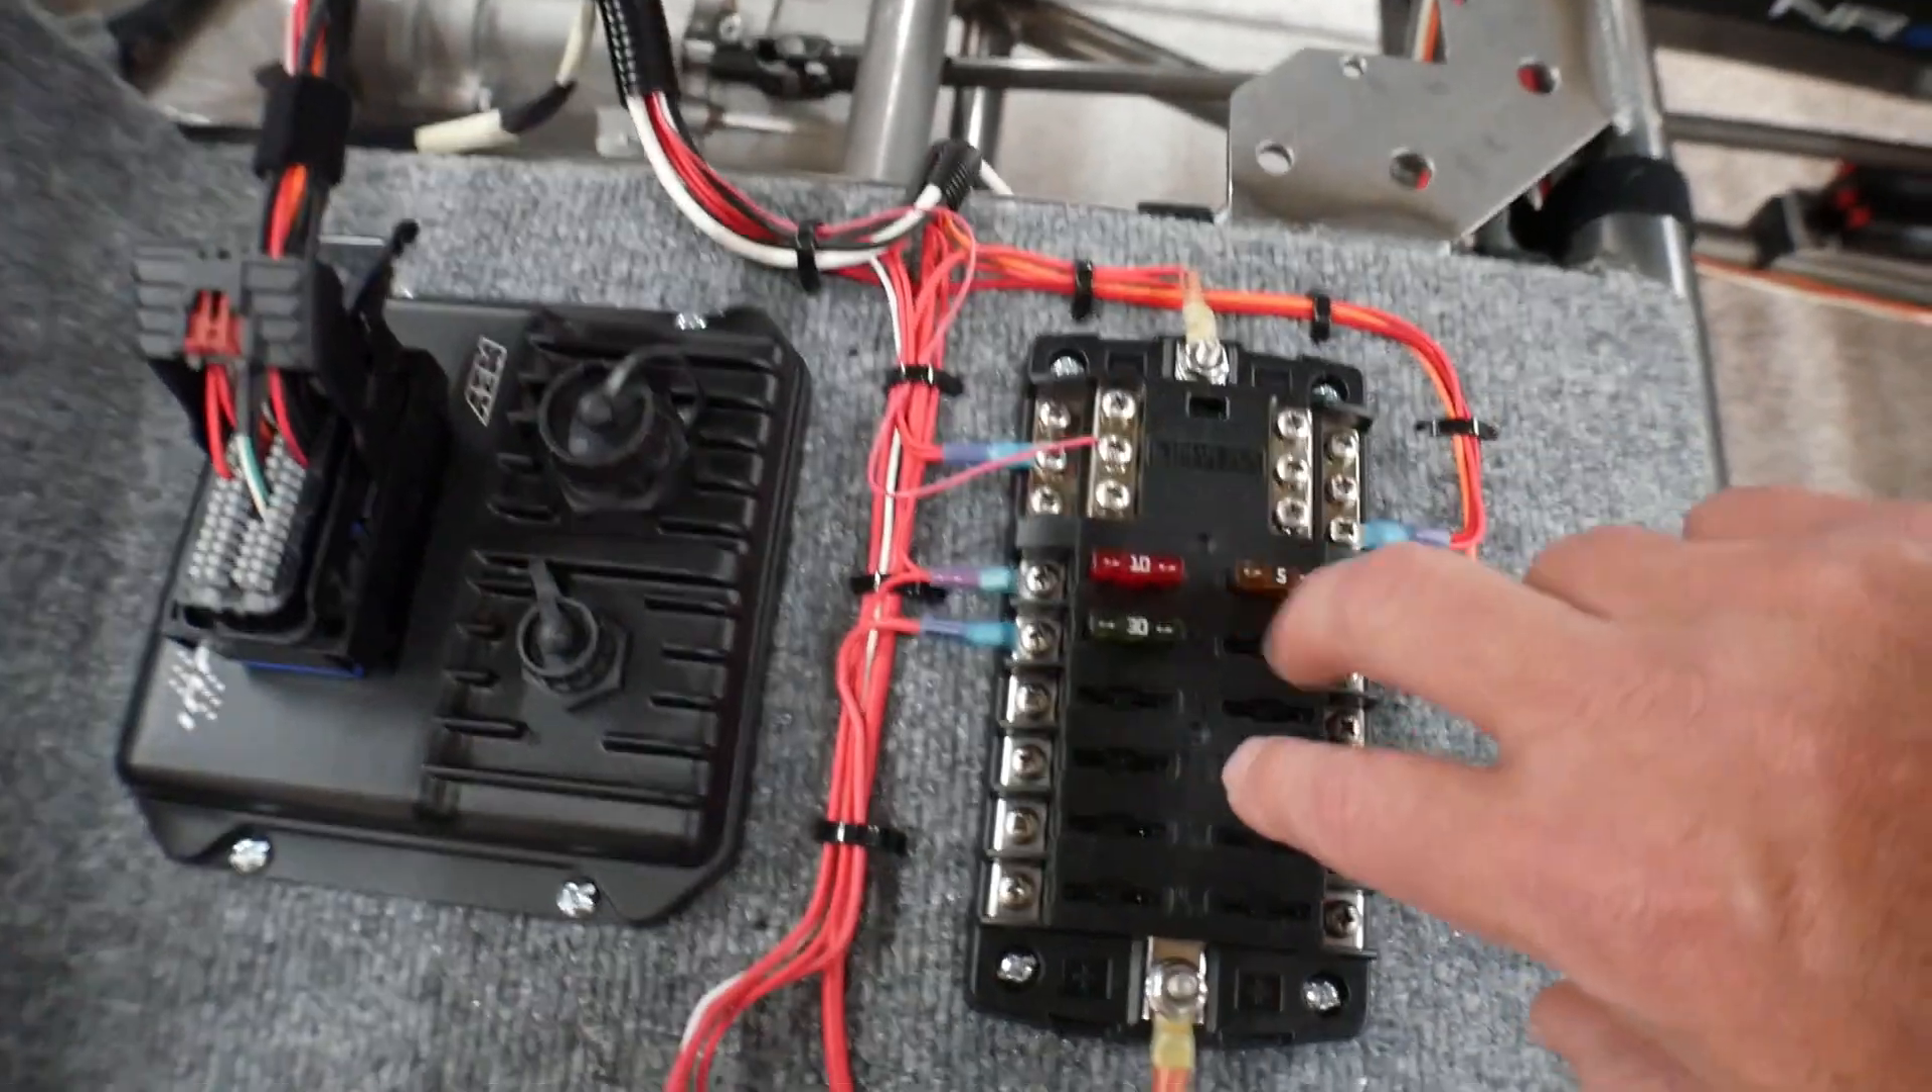I still have most of the components here, but I've installed my own fuse block just to make everything a lot easier.